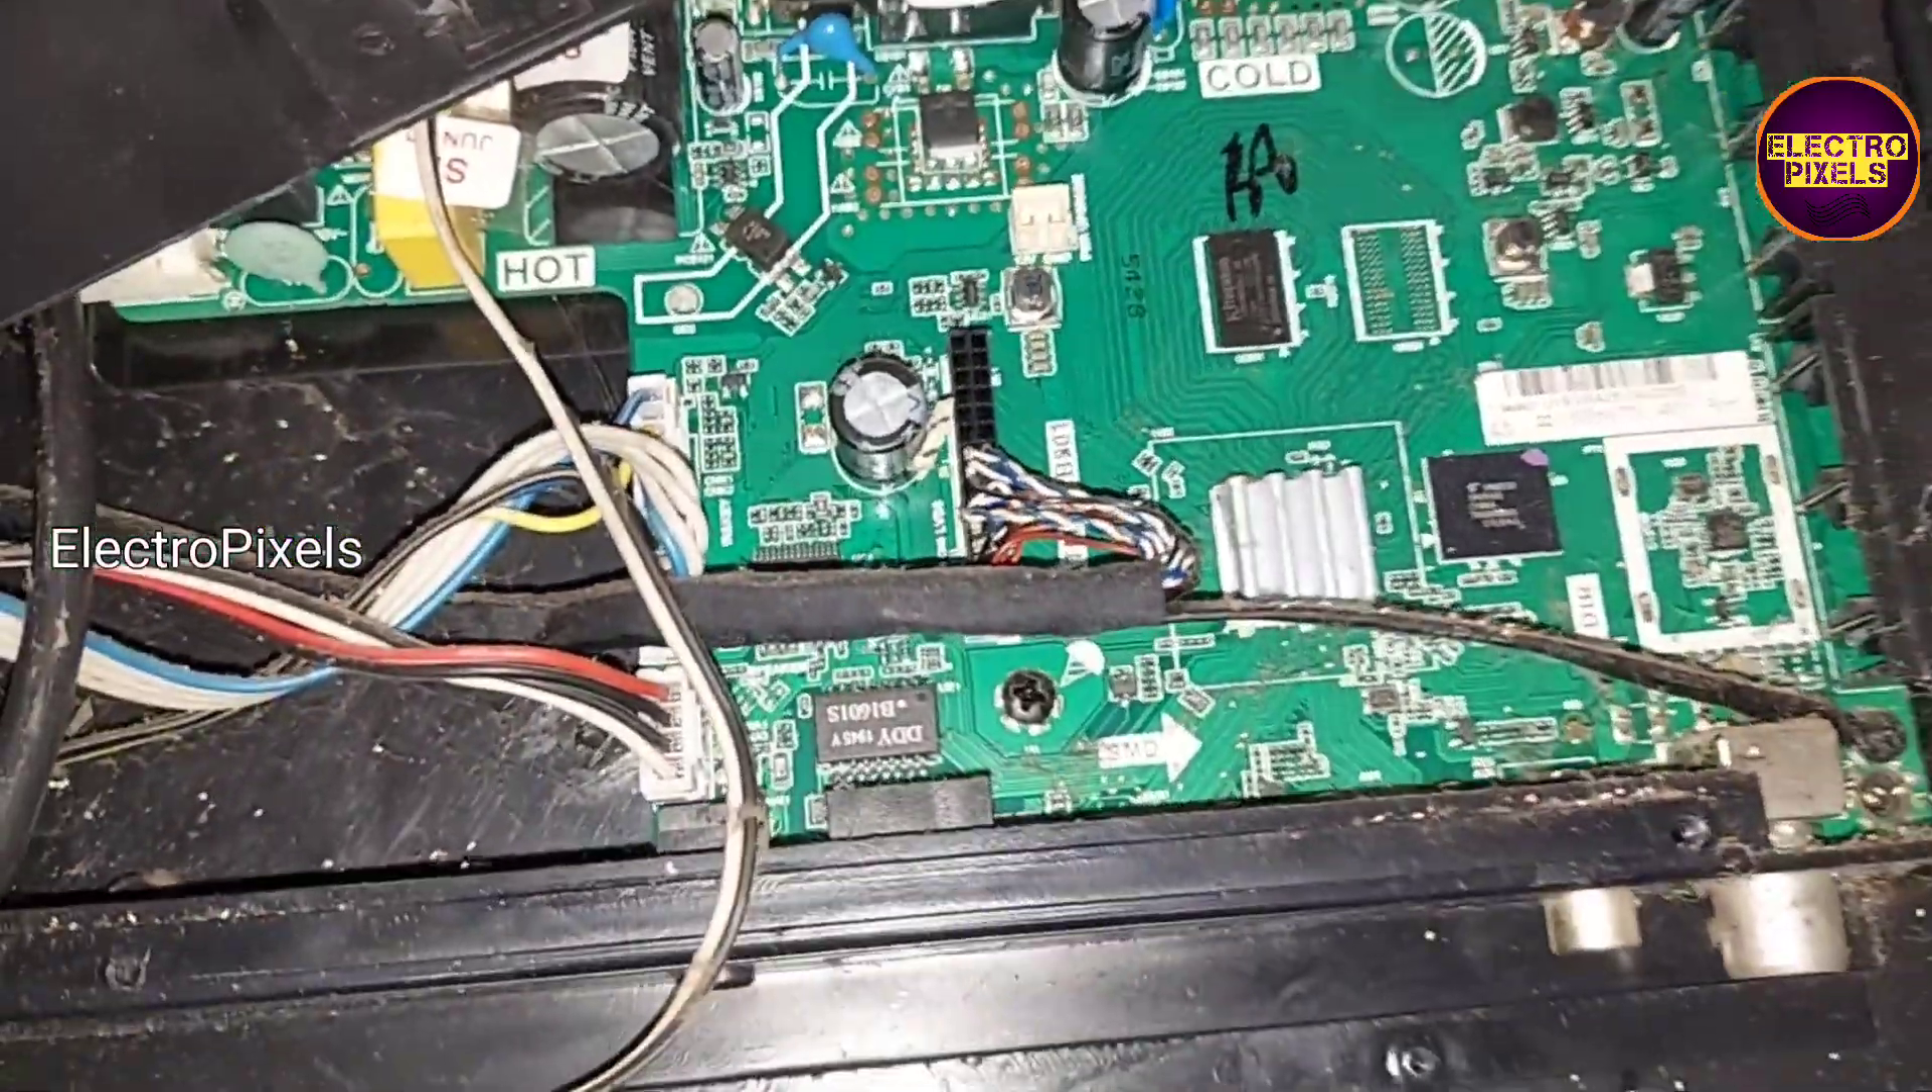See friends here we remove the back of the tv you can see this is the motherboard.